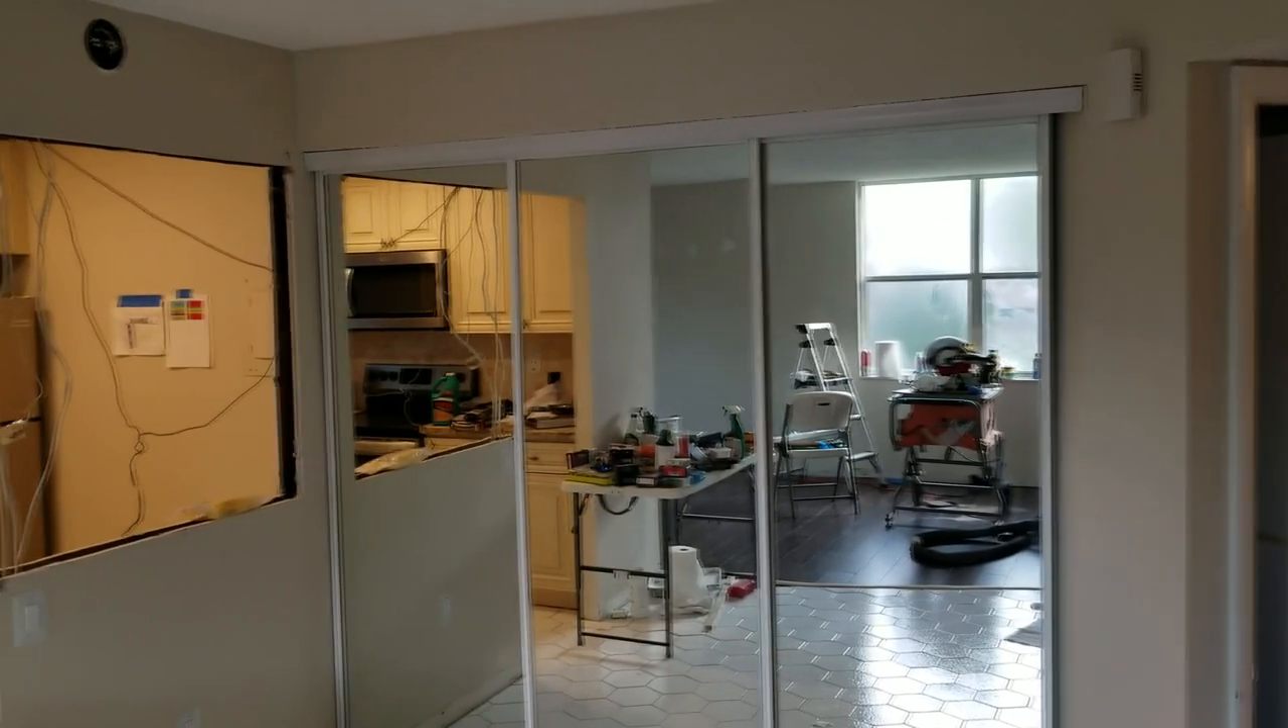Our mirror doors are put back into place here now.